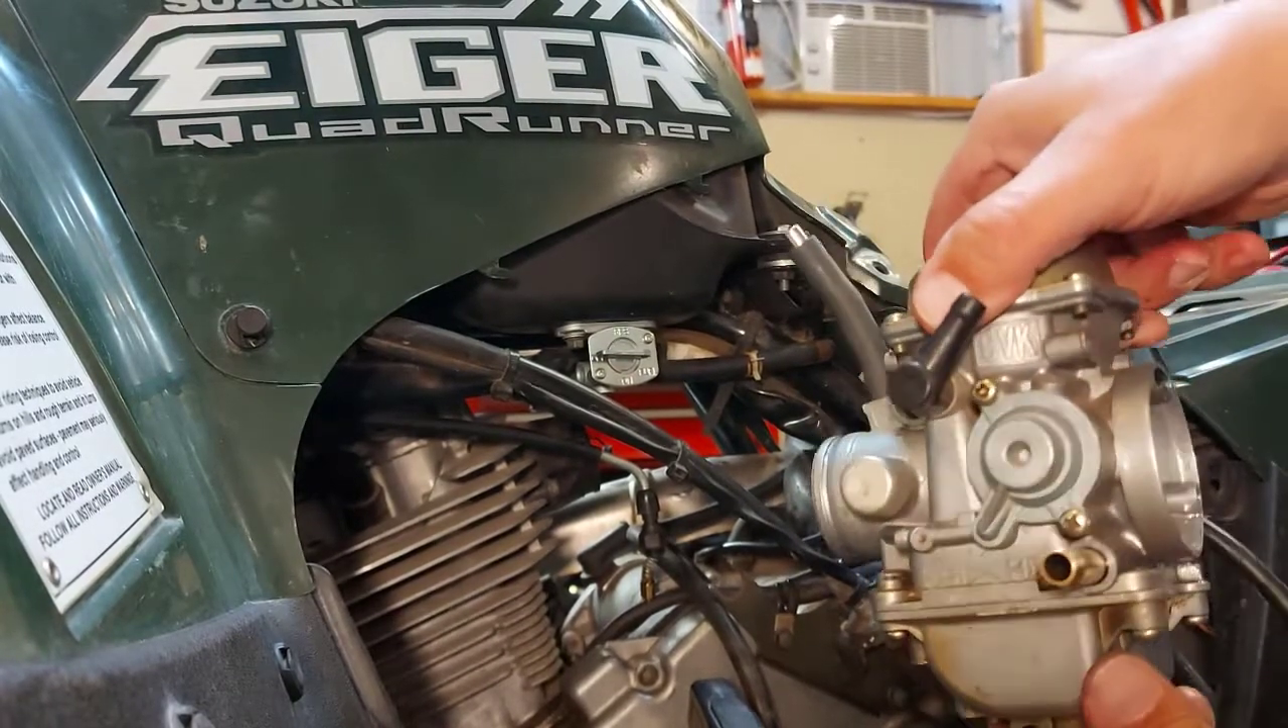Okay there you go we have the carburetor out and that diaphragm will be sitting under here at the top.